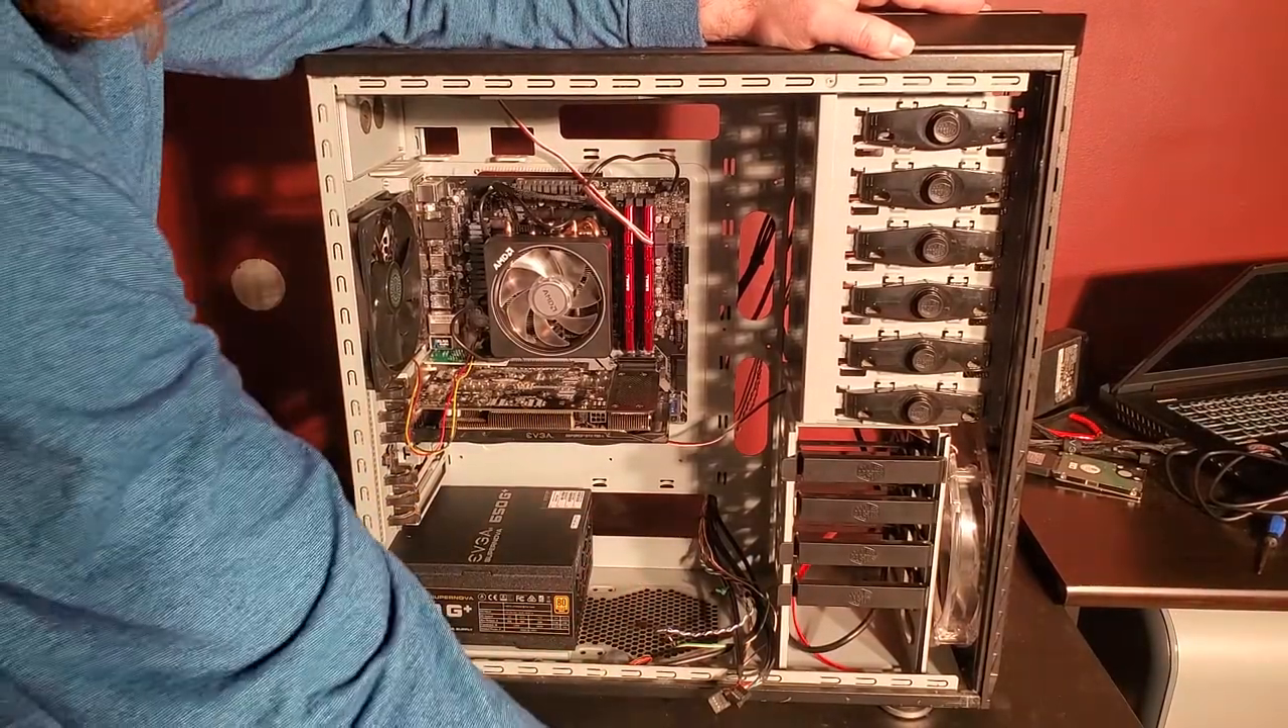I have to hook up all these cables. These still need hooked up as well.